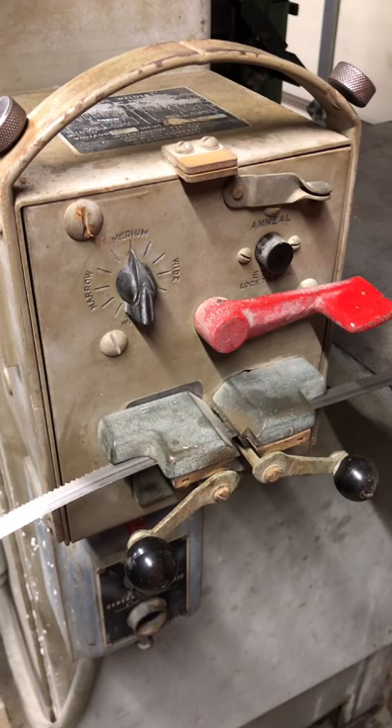I've got my blades cut and I have them captured in the welder.